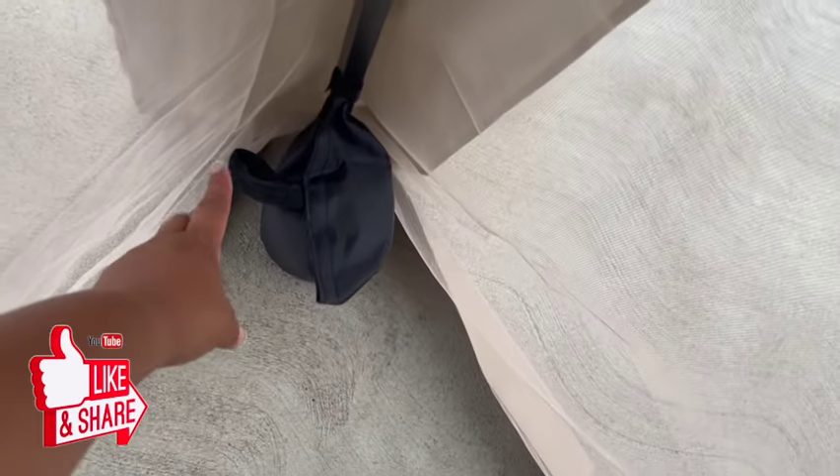So I've started putting the sandbags the weights around the pole.